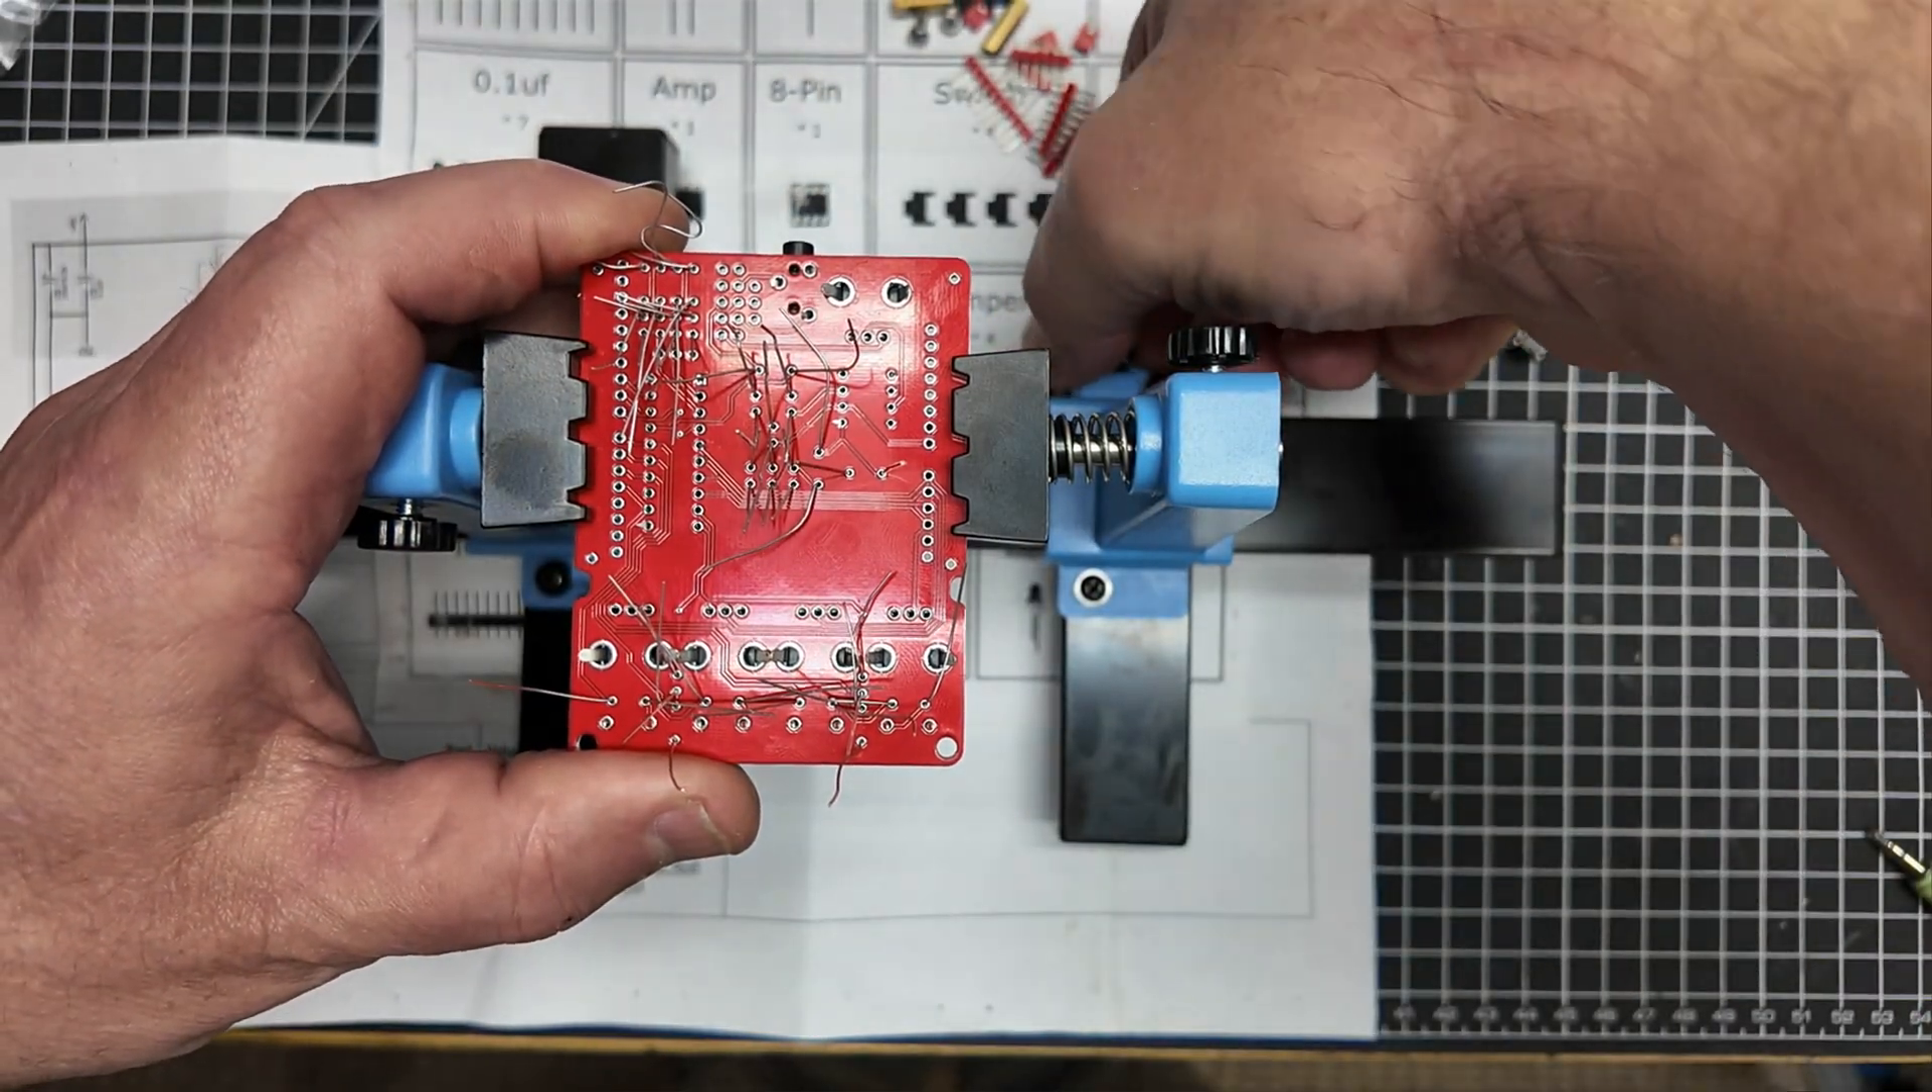We've got the board pretty much assembled and now we need to get it soldered and this is my new favorite tool this little soldering uh vice right here.